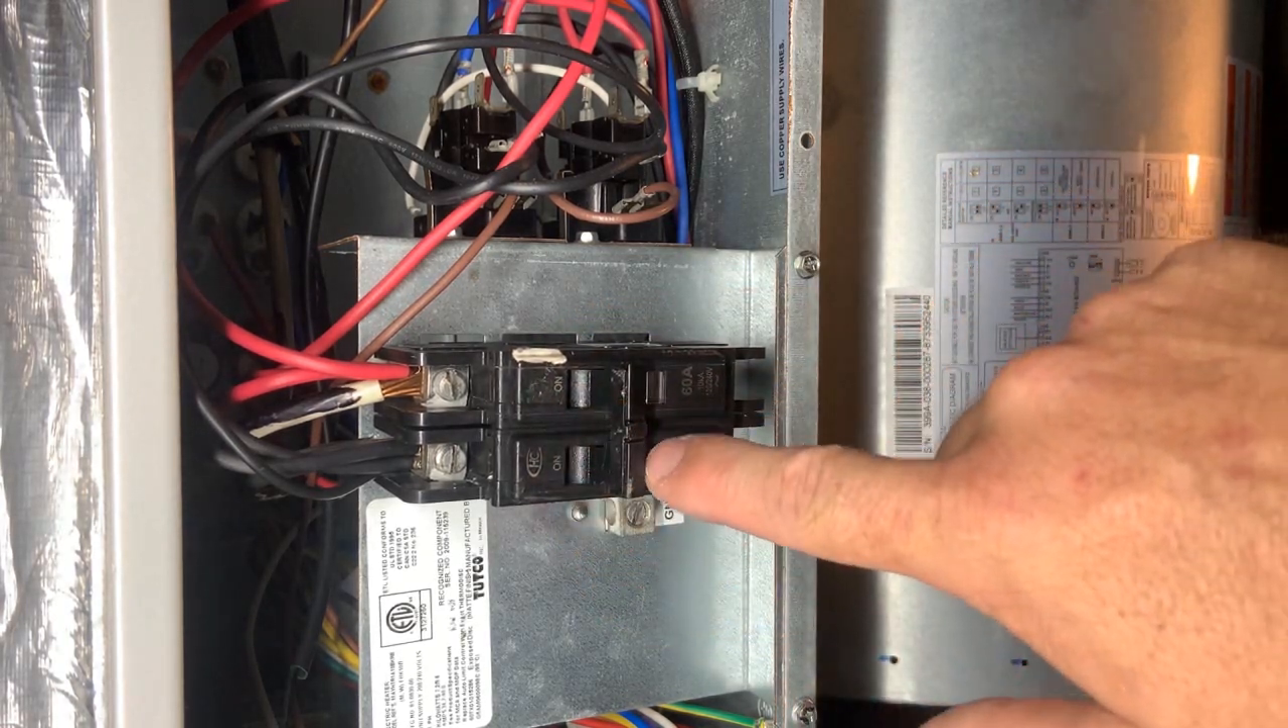So we have the air handler opened up.